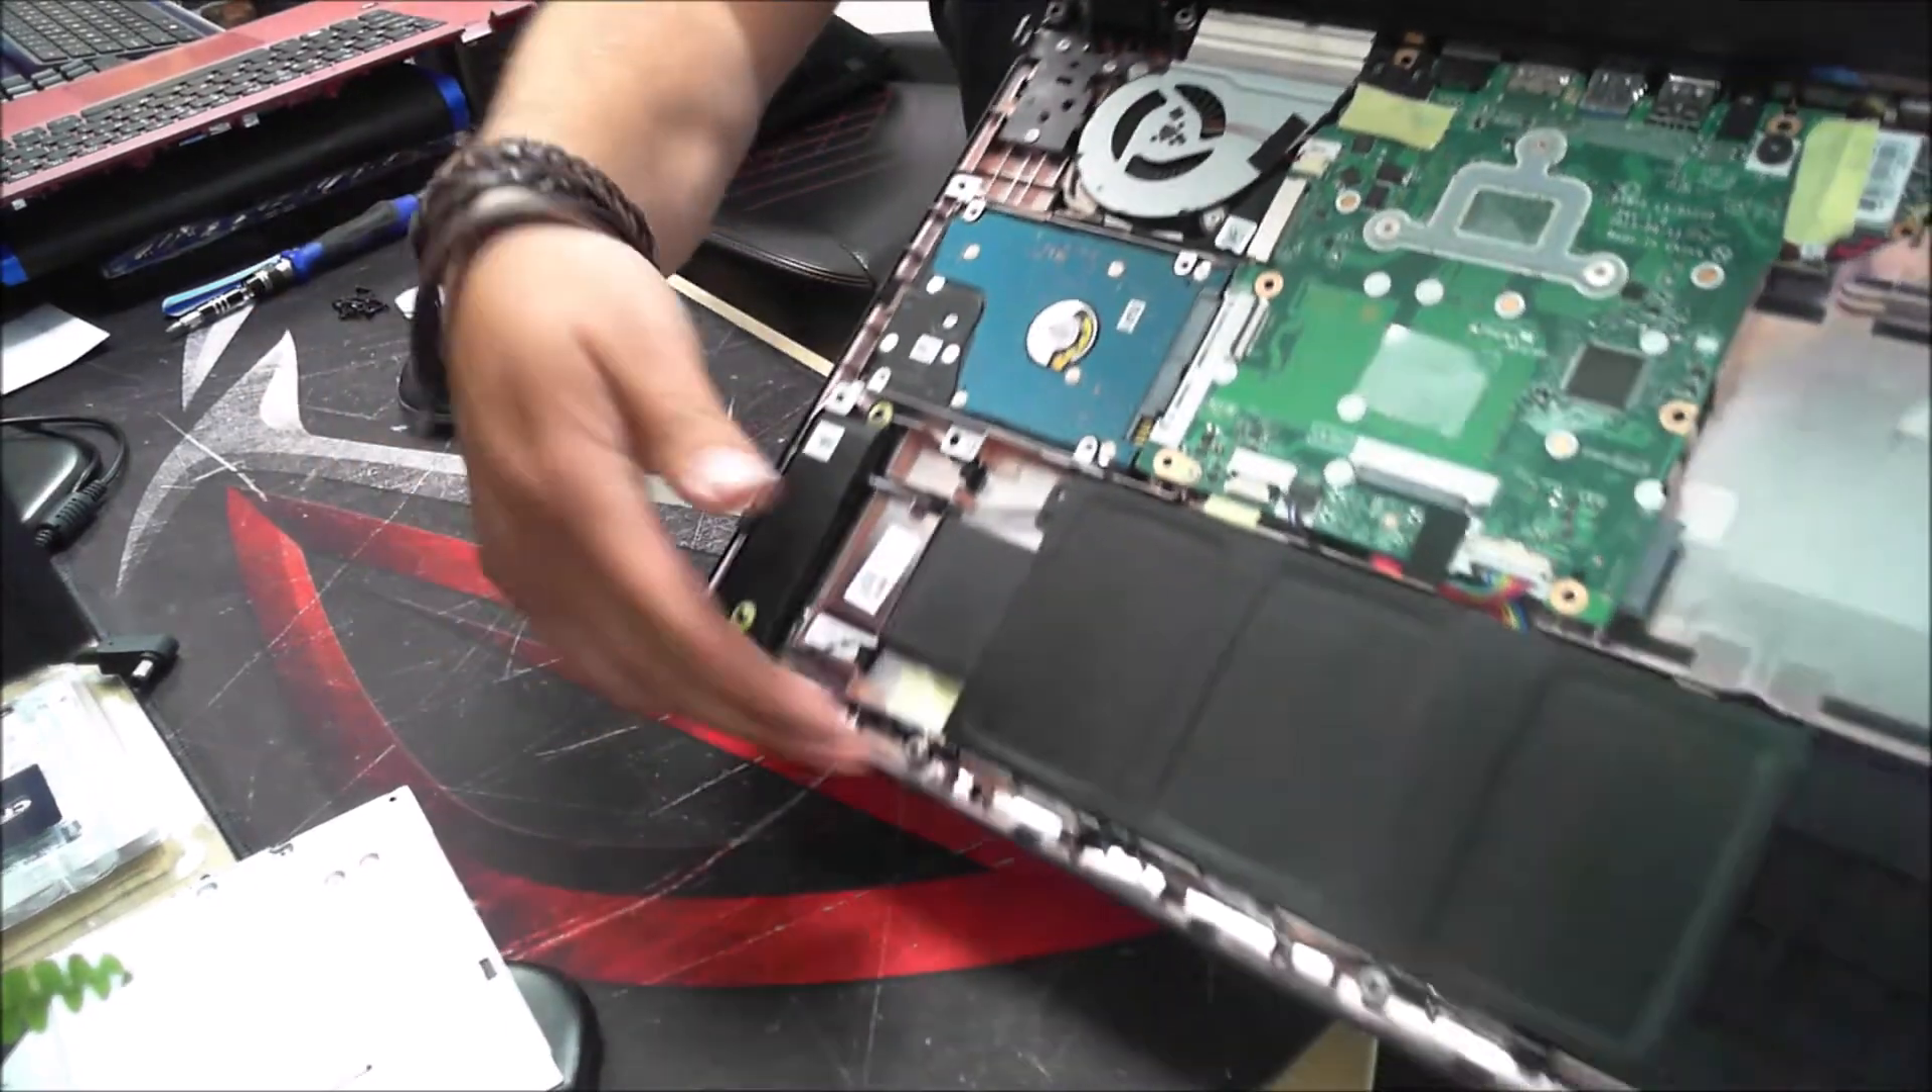And we are left with the exposed Acer laptop.